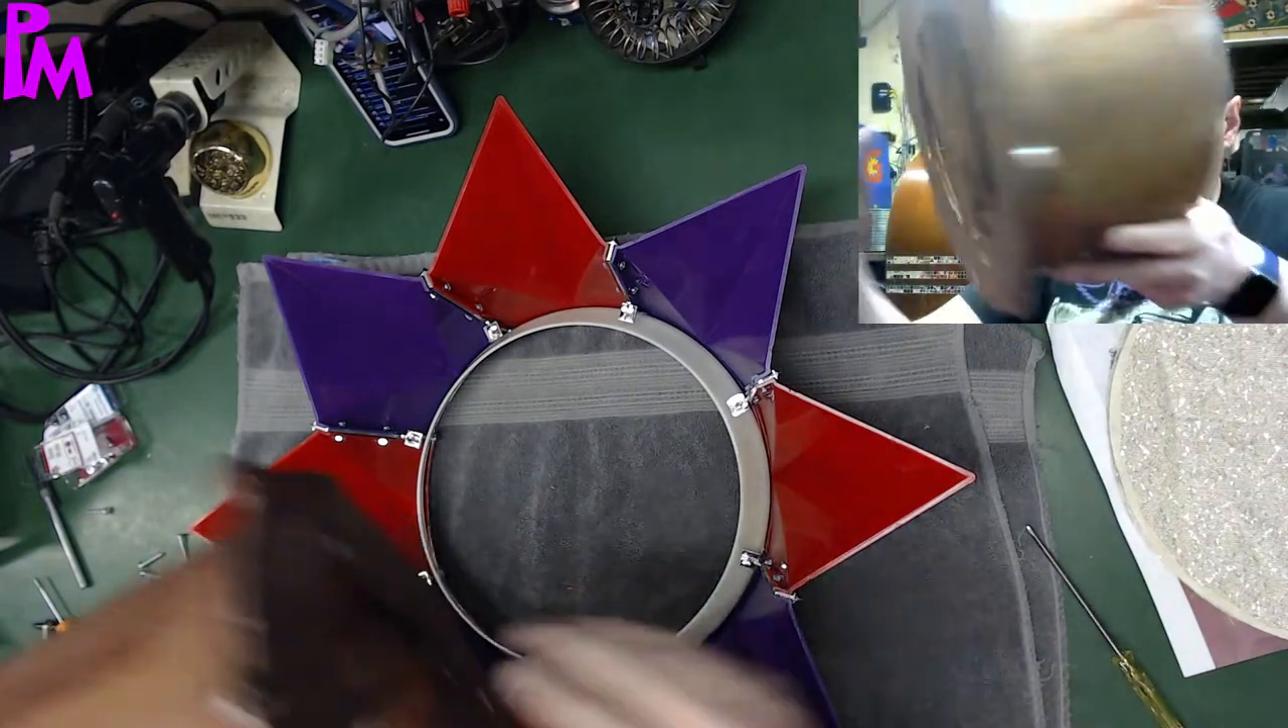I got the ring together.